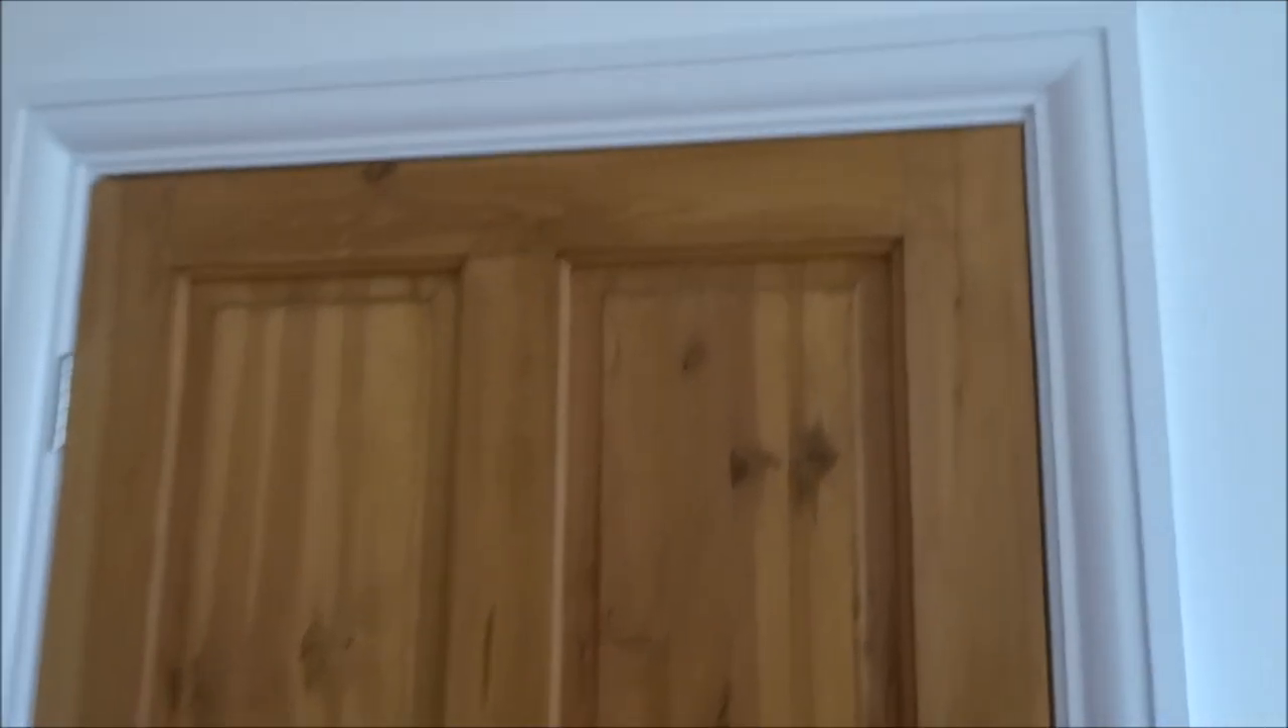Okay, here we have the door fitted back into place.